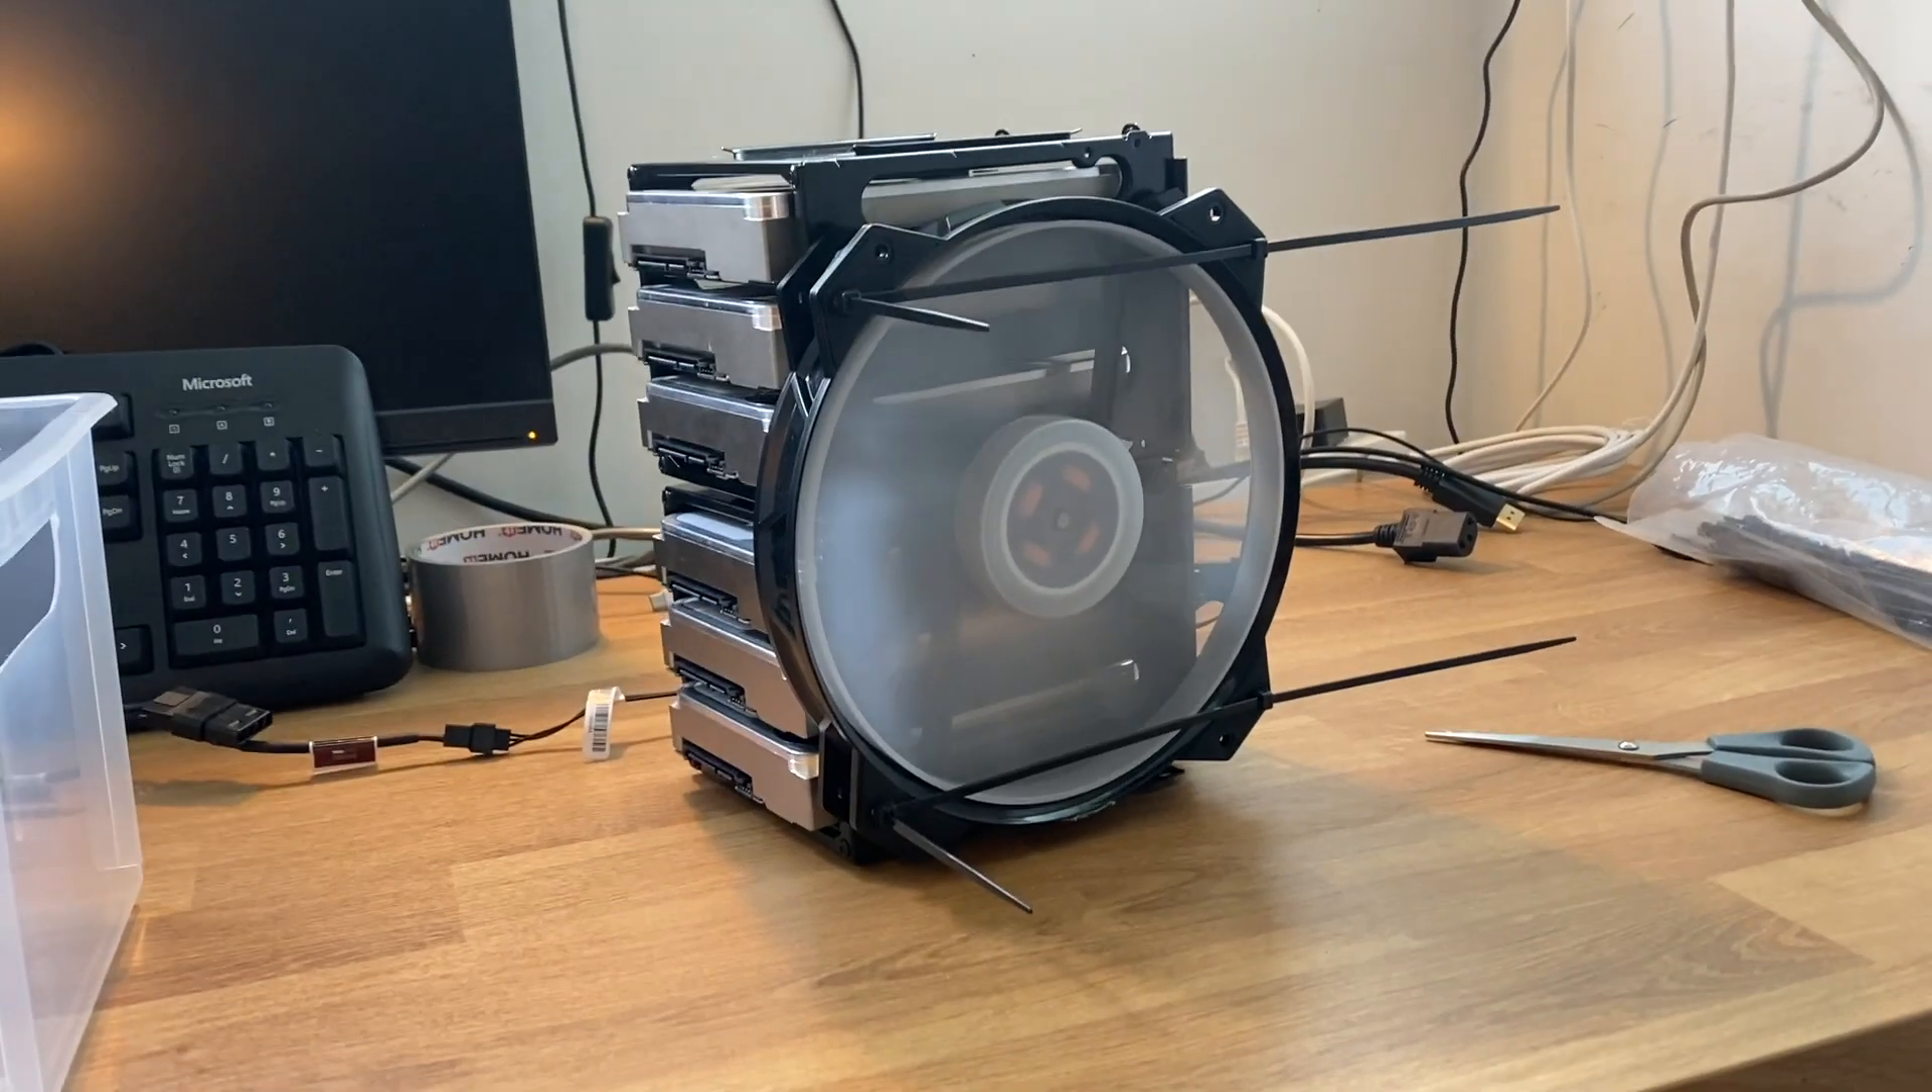Alright so as you can see all the hard drives are in the hard drive cage right here.